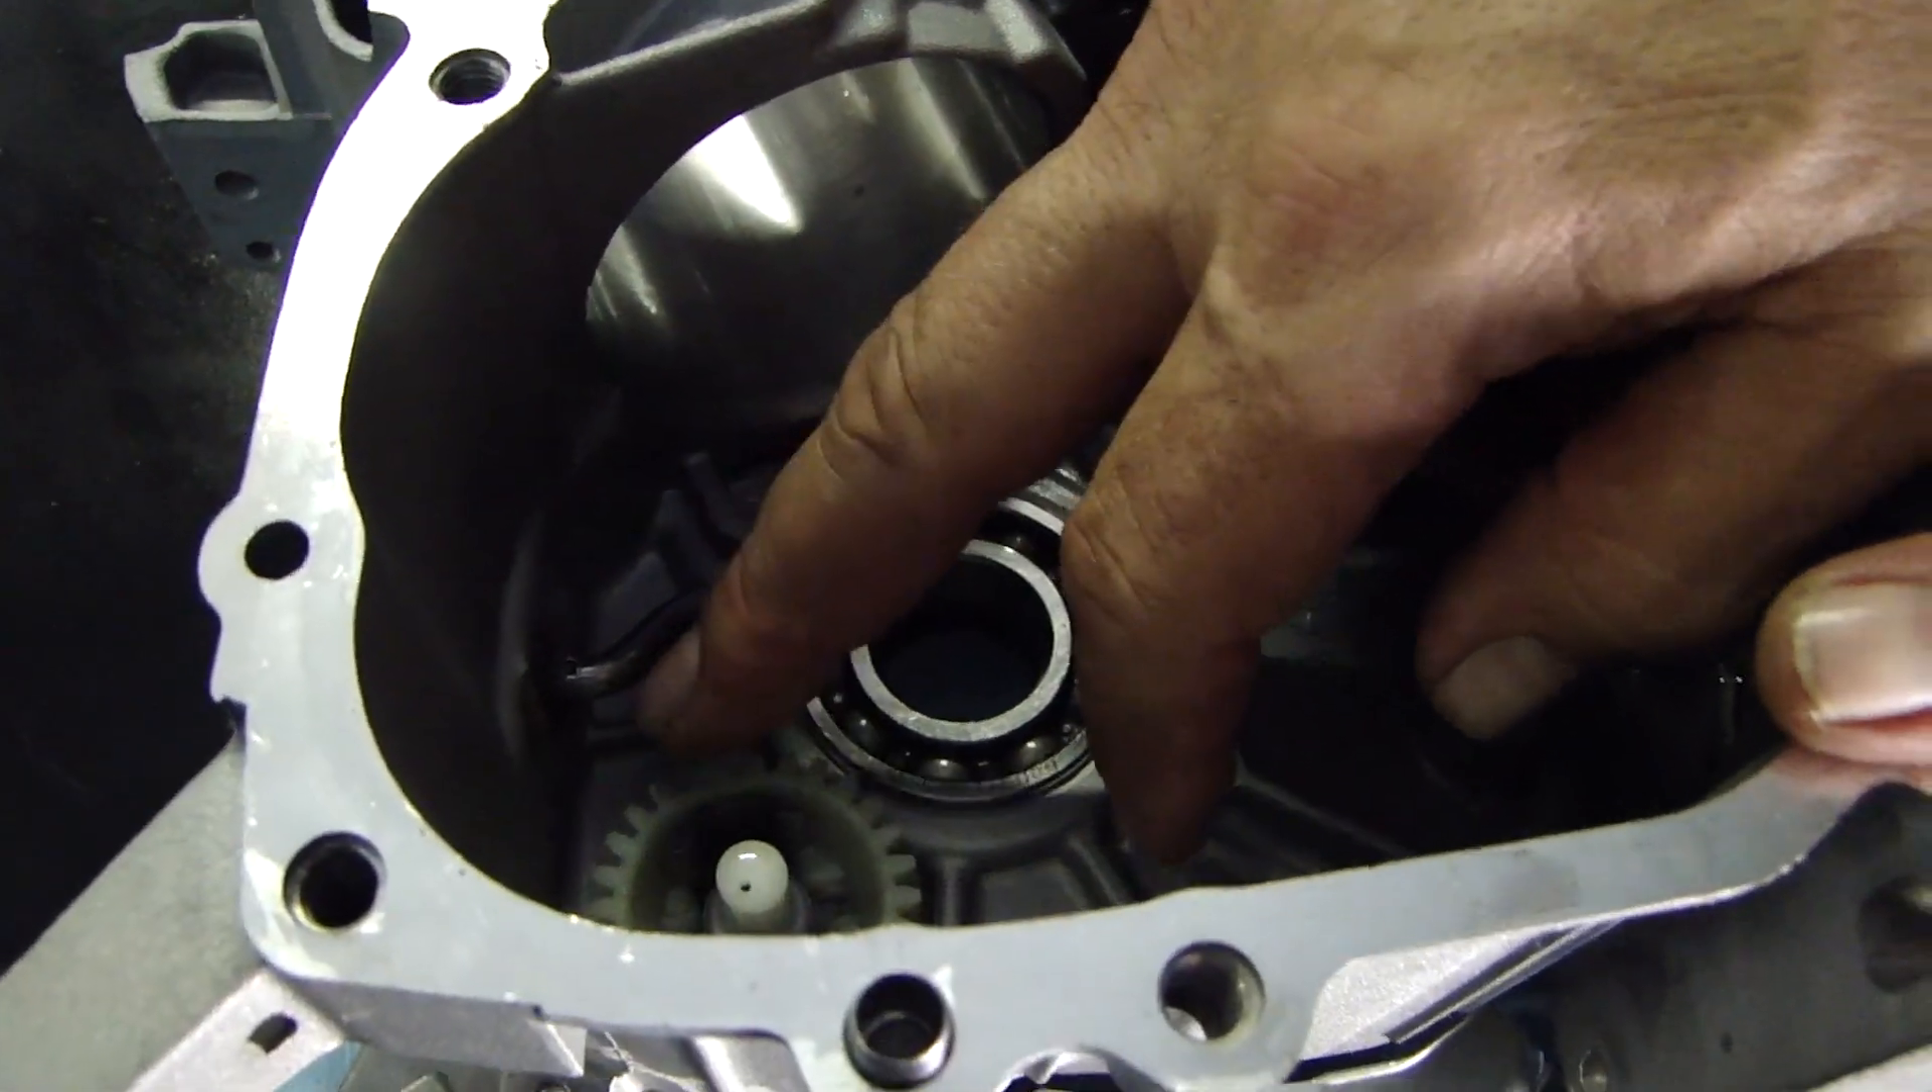All right at this point block is bare you can see all we got left is the bearing the governor arm and the governor itself.